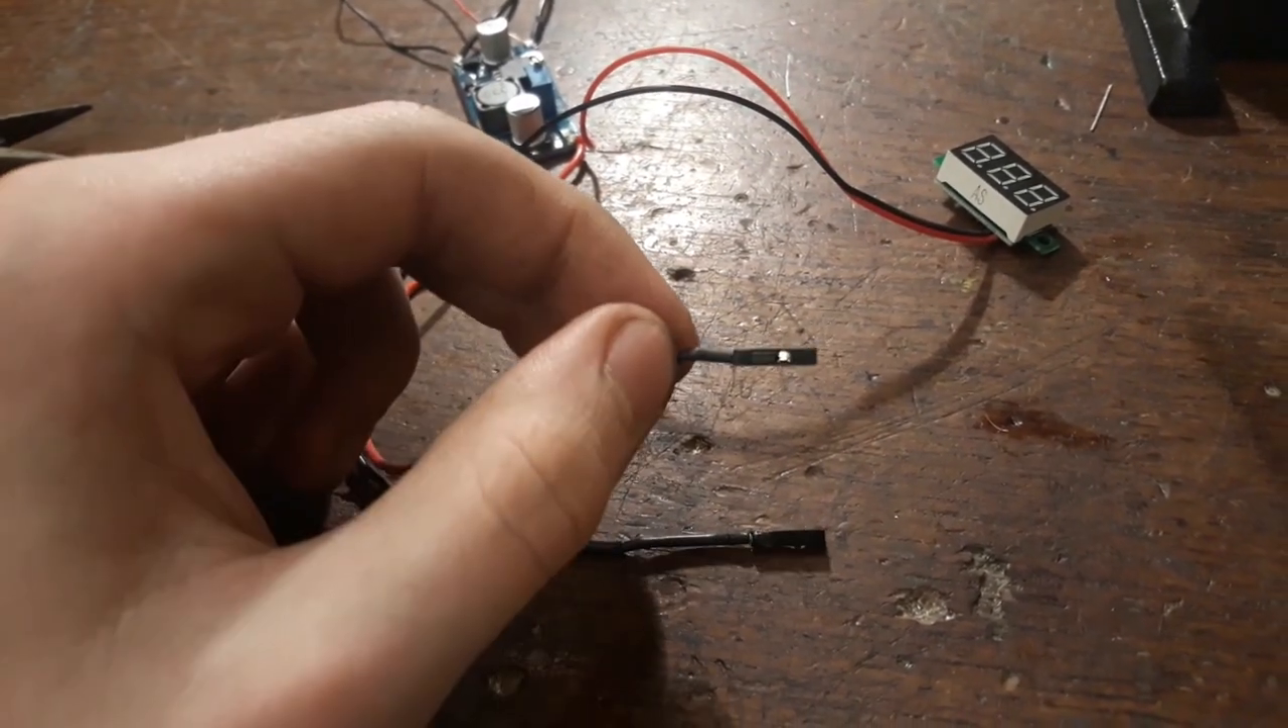I've just soldered on some female cable ends from breadboards.